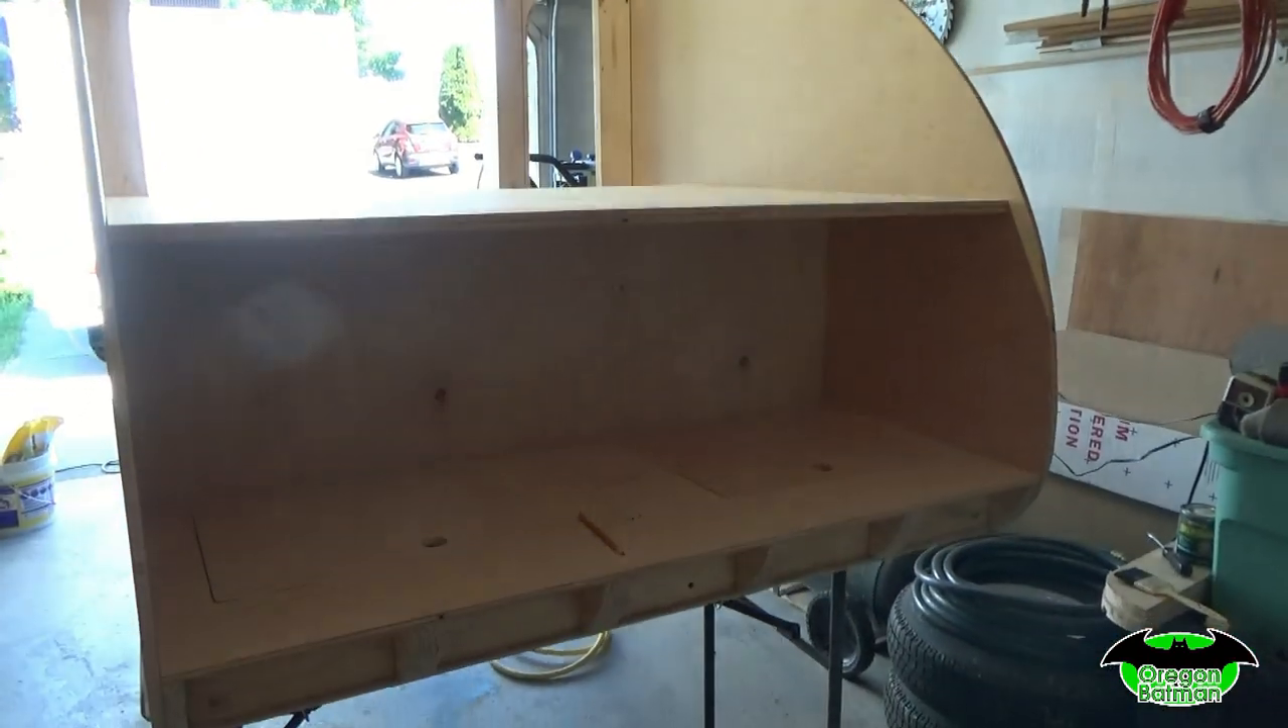So, you should have your bulkhead in place. You should have your countertop cut and setting there.